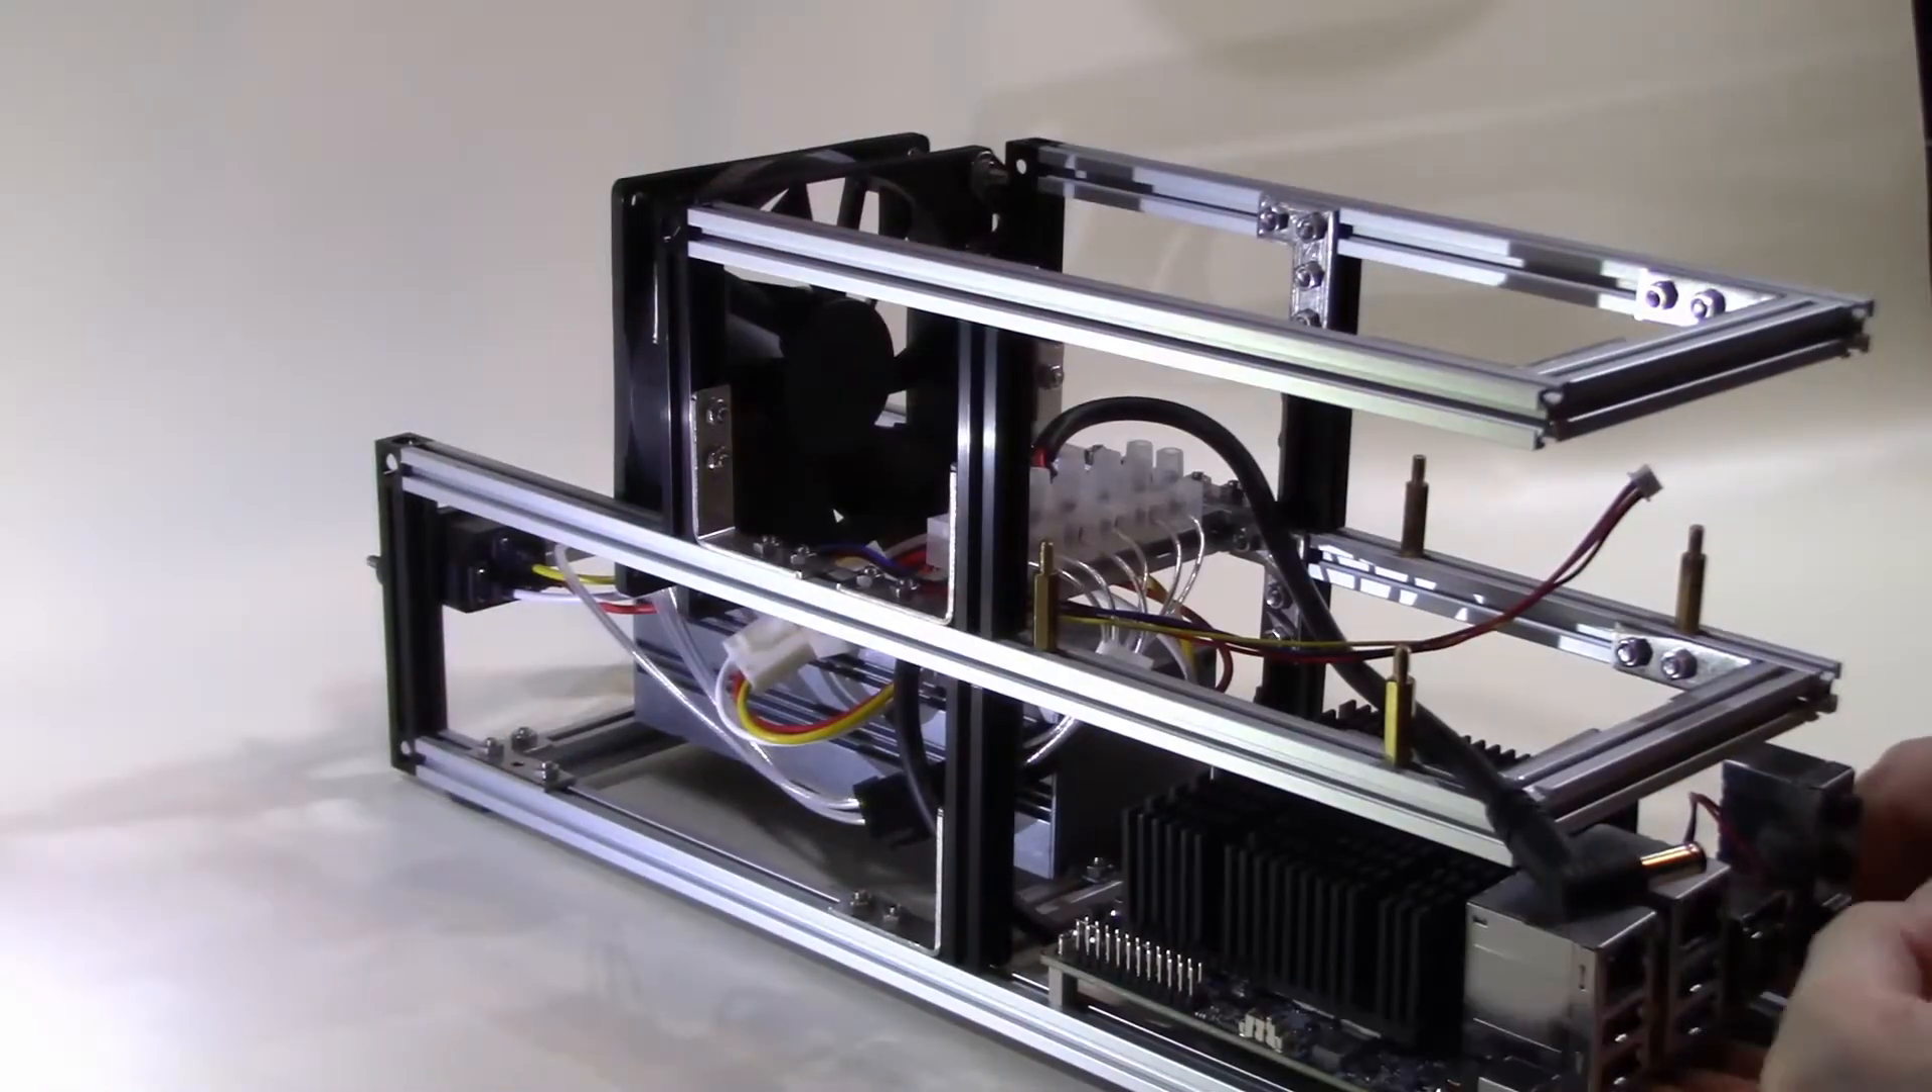You can see that the Odroid supply cooling fan is in fact mounted at the back of the frame to almost silently move air through the frame to cool the Odroid's.